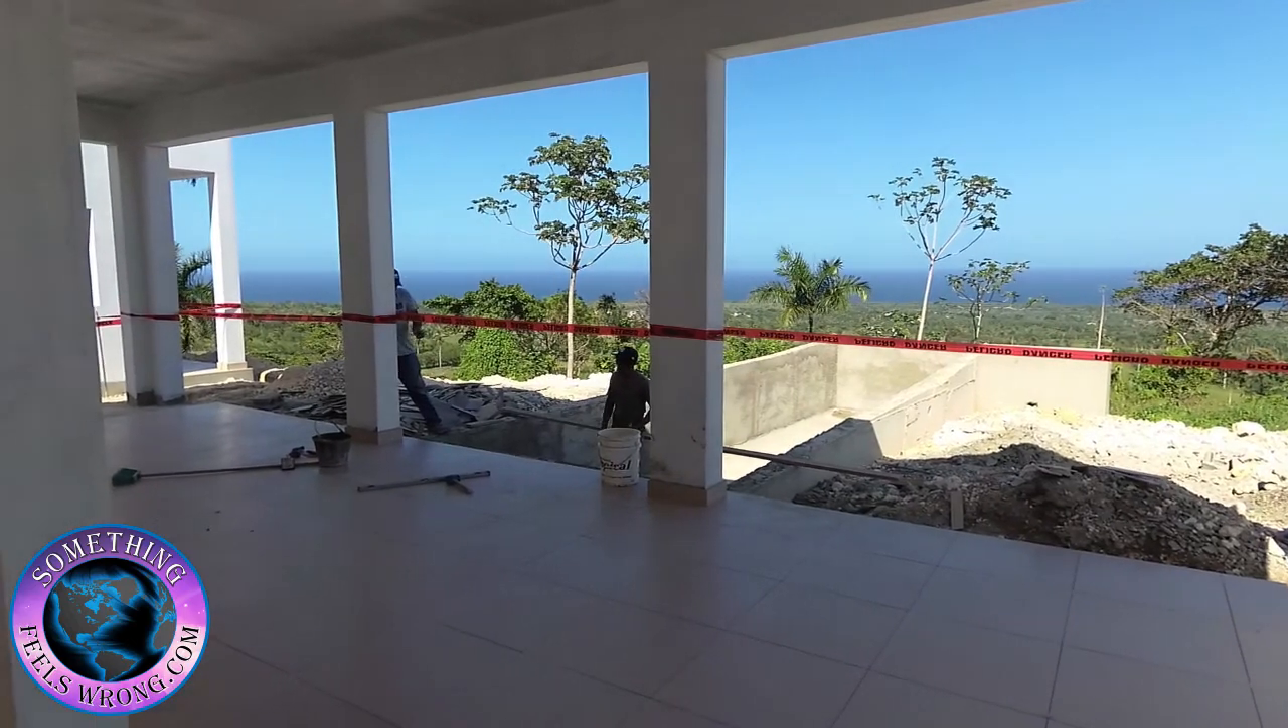Um these good folks uh they've just finished laying down tile.